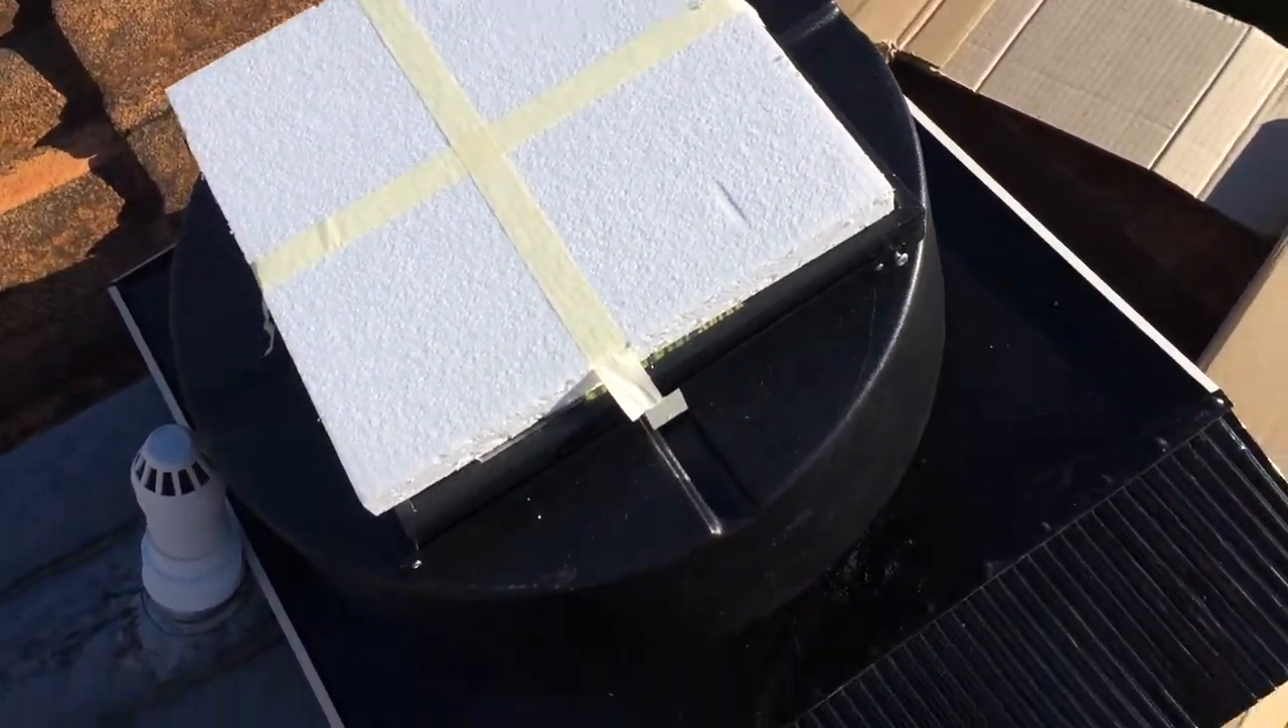I haven't taken the solar panel cover off yet.